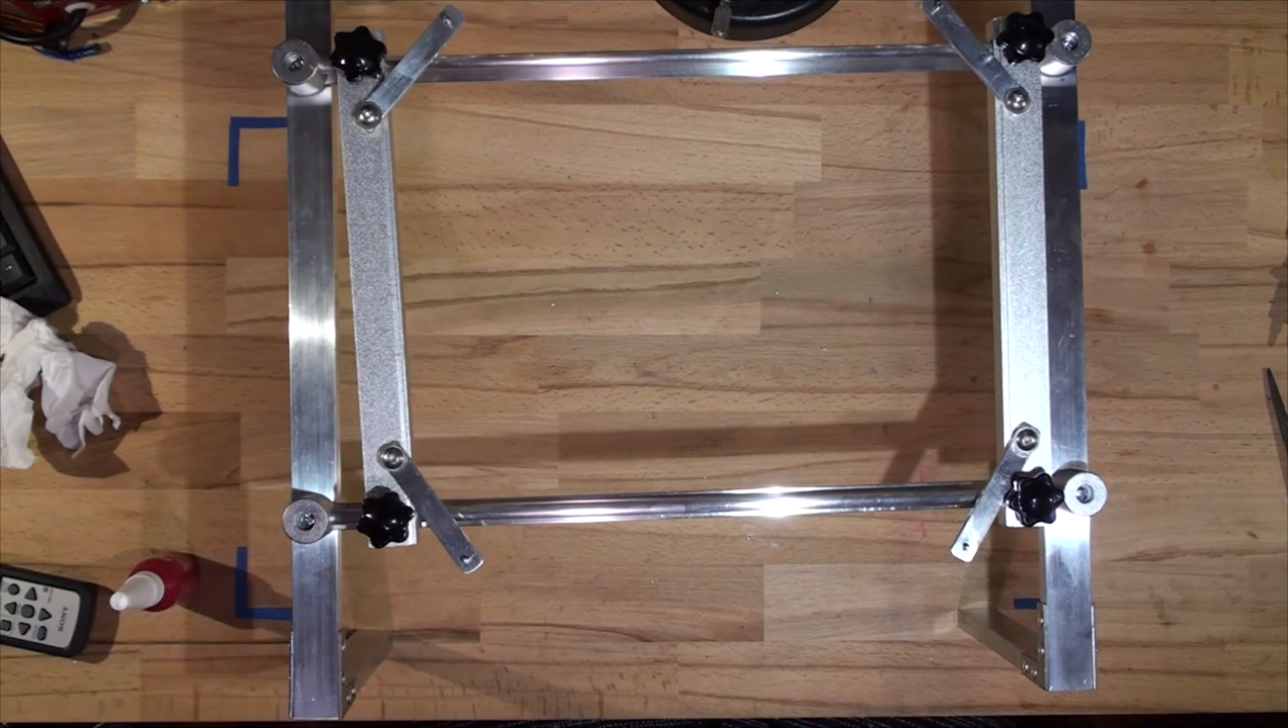The table is now fully assembled and it's nice, very strong table too.